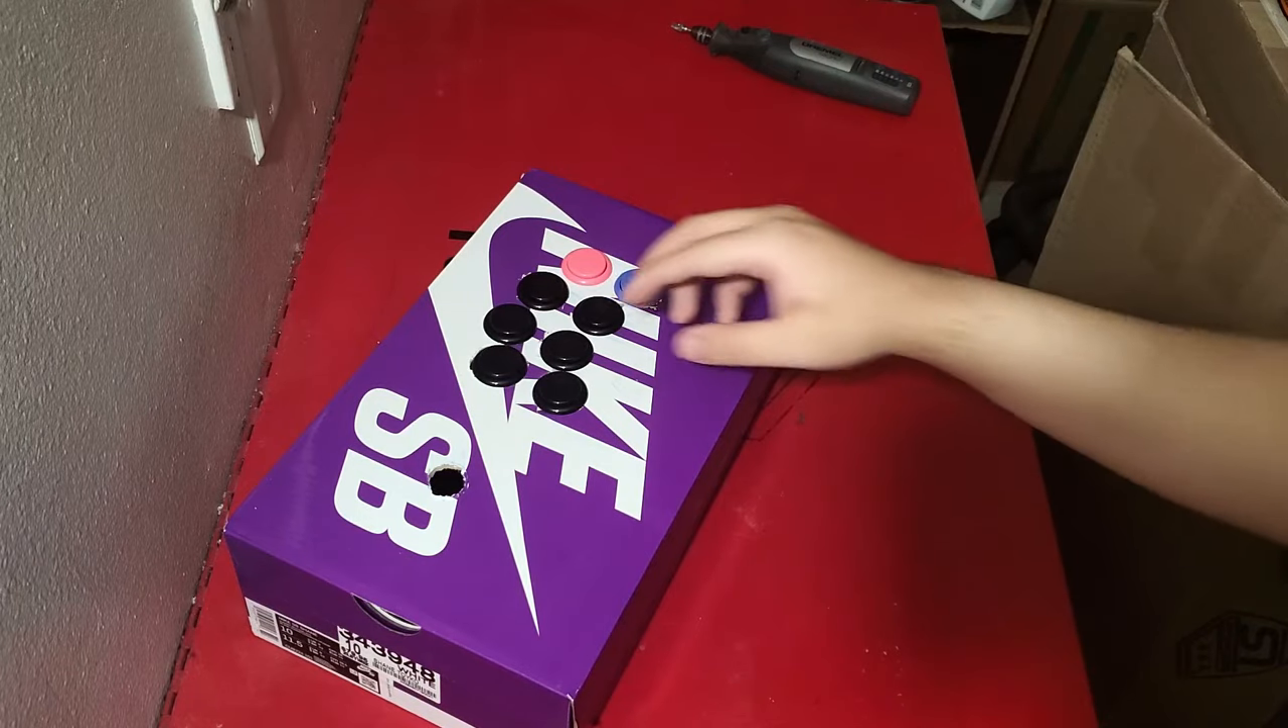I clean and removed all the scraps on the box and began to test fit the buttons. Surprisingly, they fit. Some better than others, but they fit.